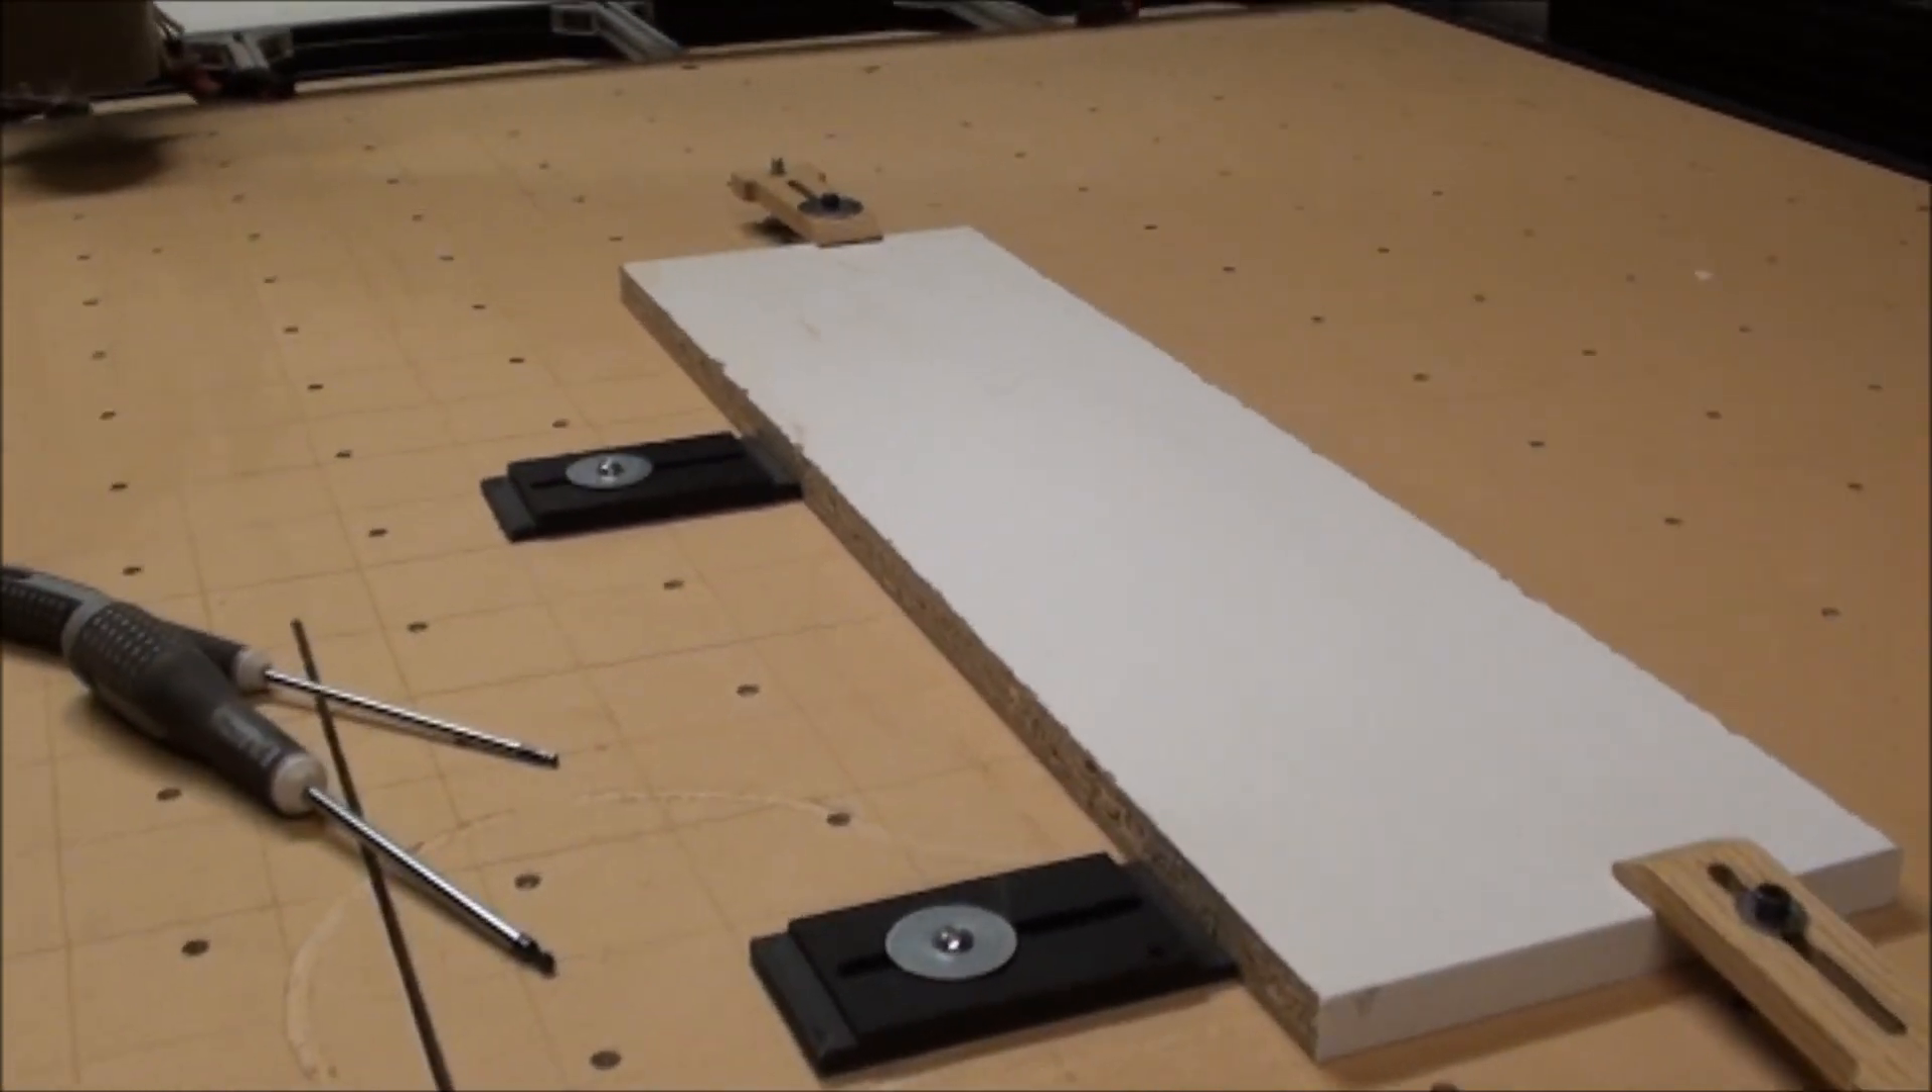So now I have mounted a piece of scrap wood that I will be drilling the dowel holes into.